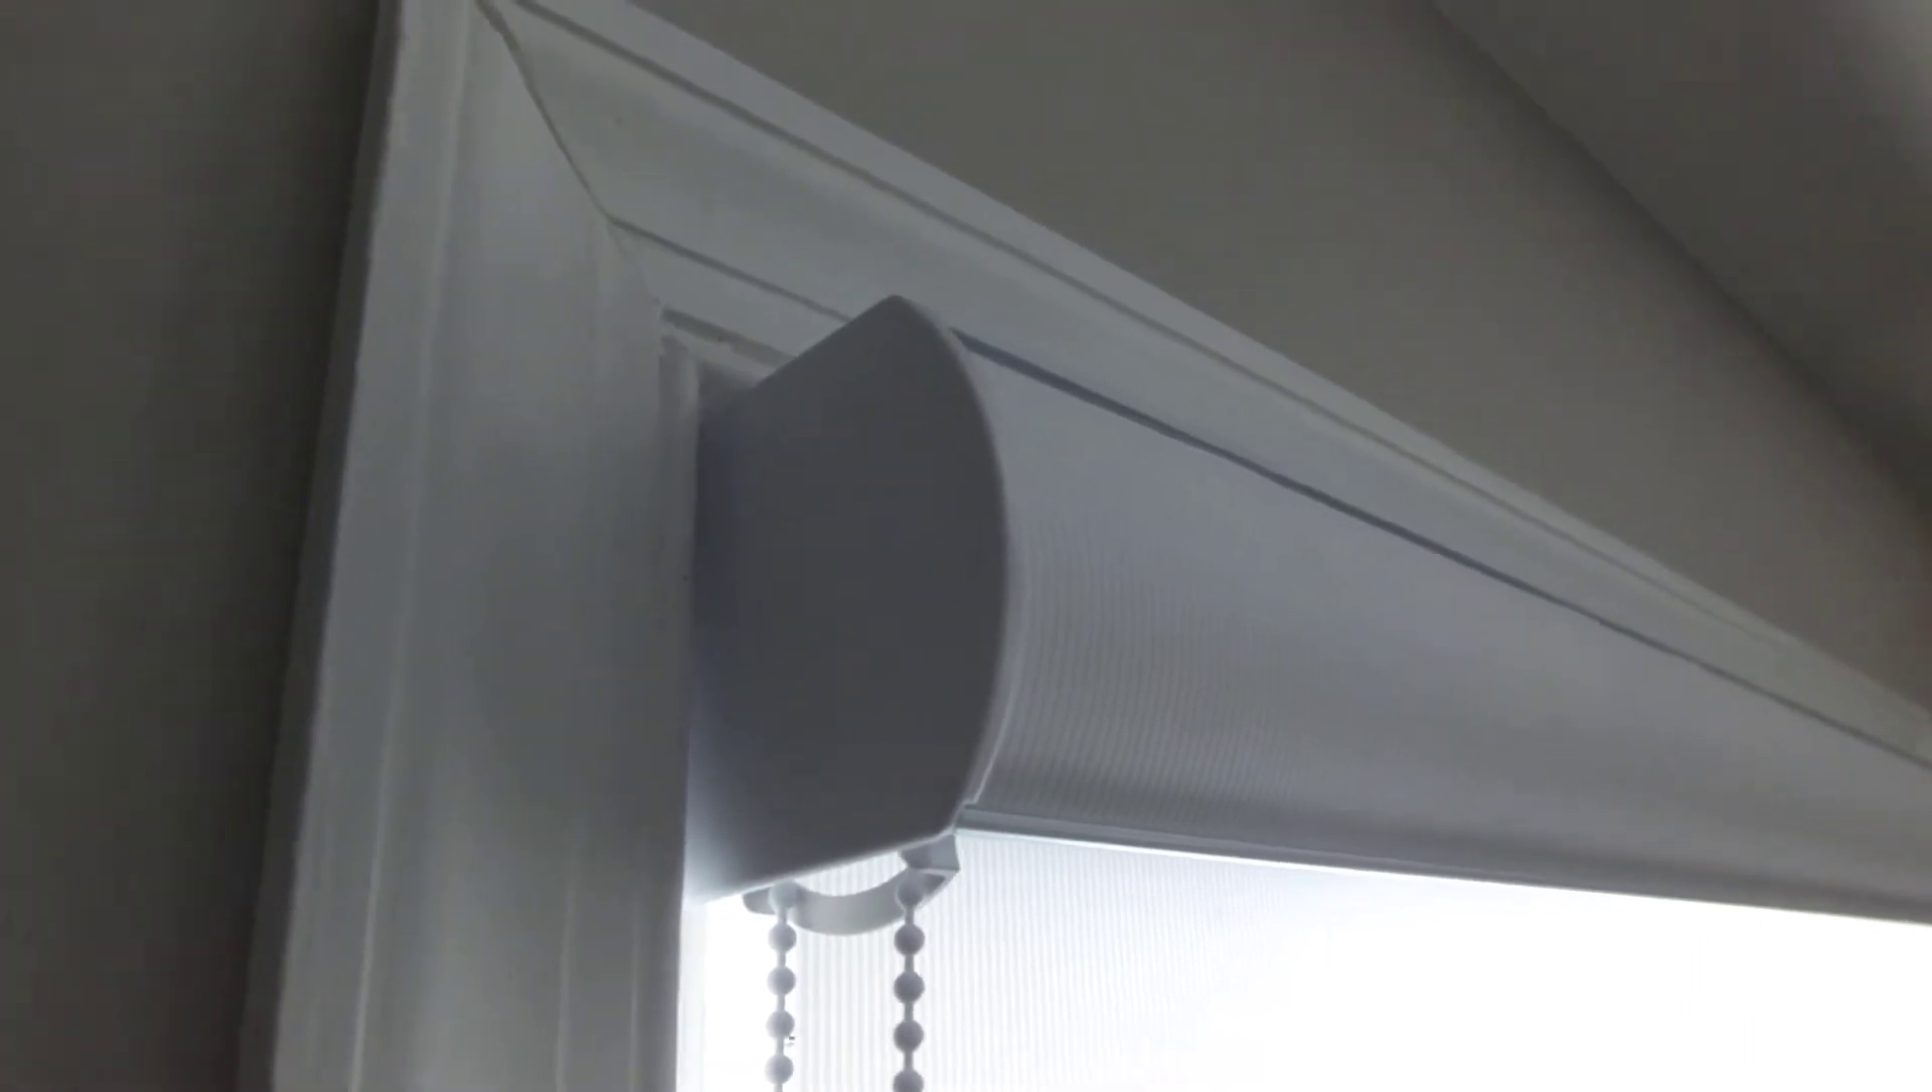You can see how the blind cassette protrudes somewhat from the window frame.